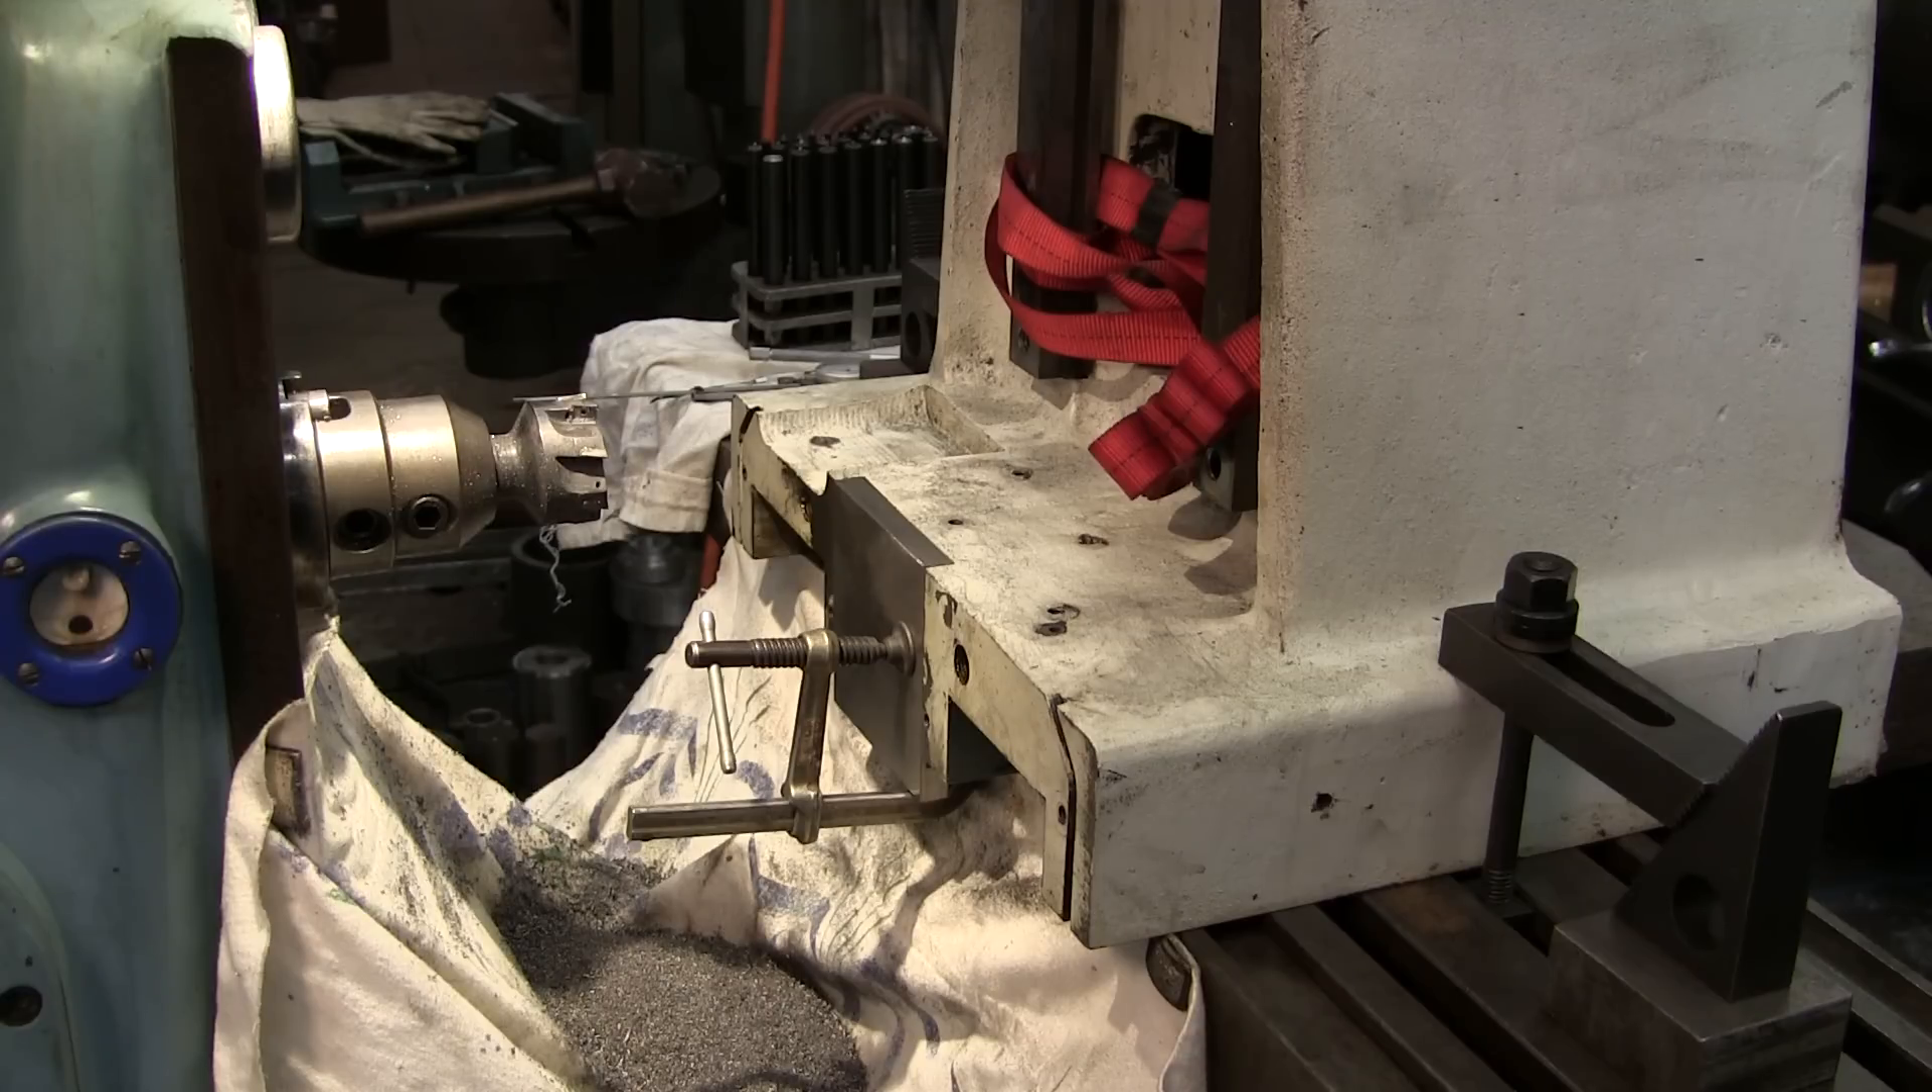Alright, I got the plate C-clamp in place there.